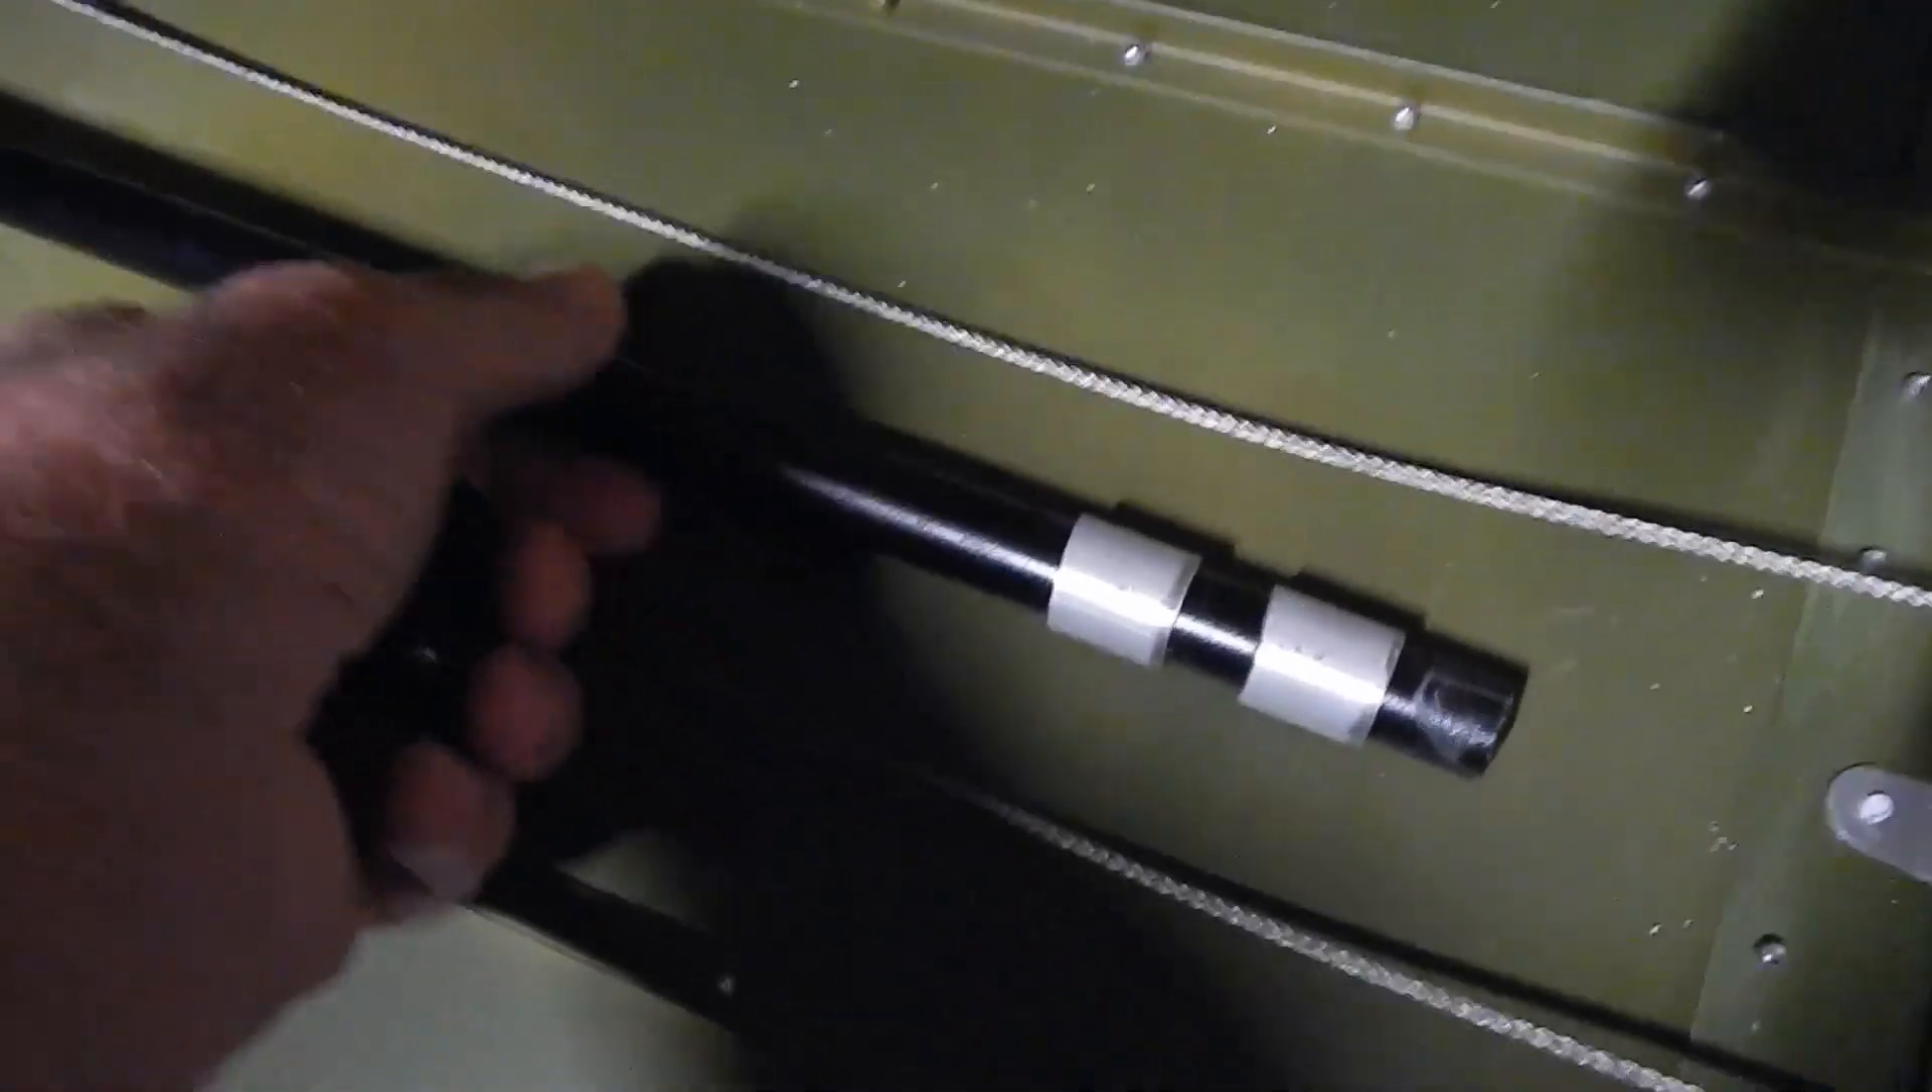You can see I've already got the spacers on here.